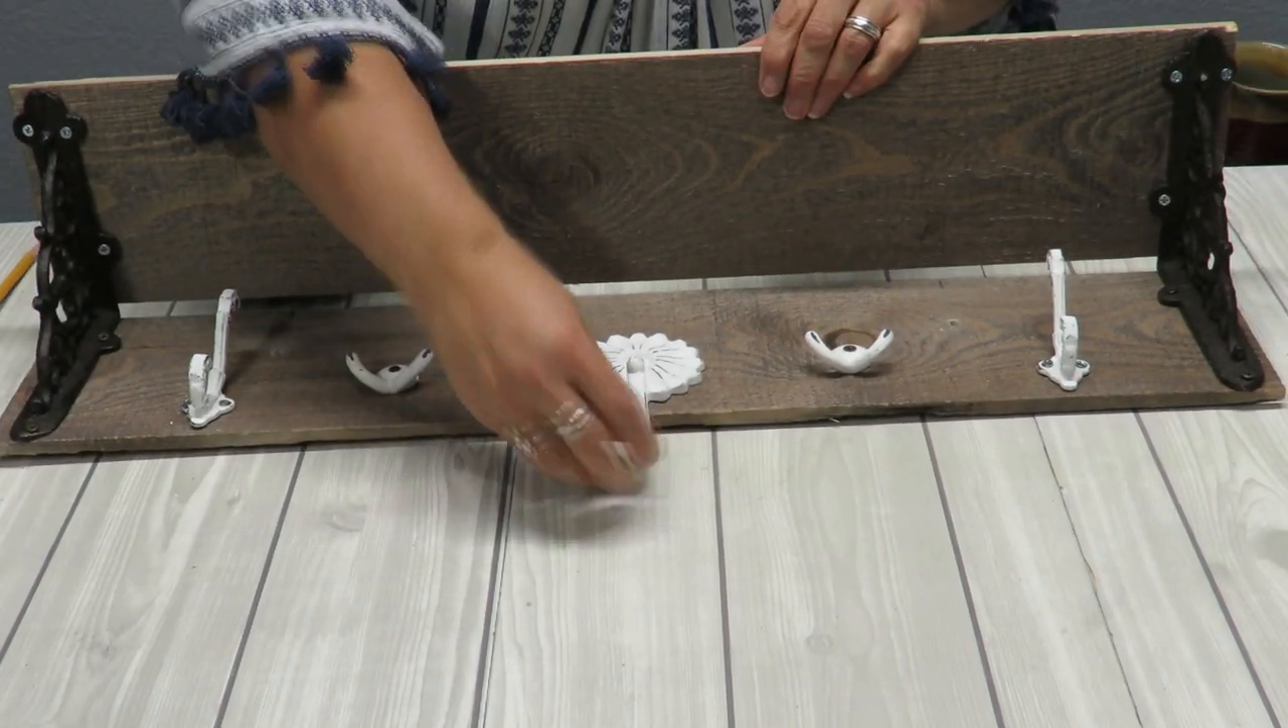All right I've got all my hooks on my little shelf and there it is.